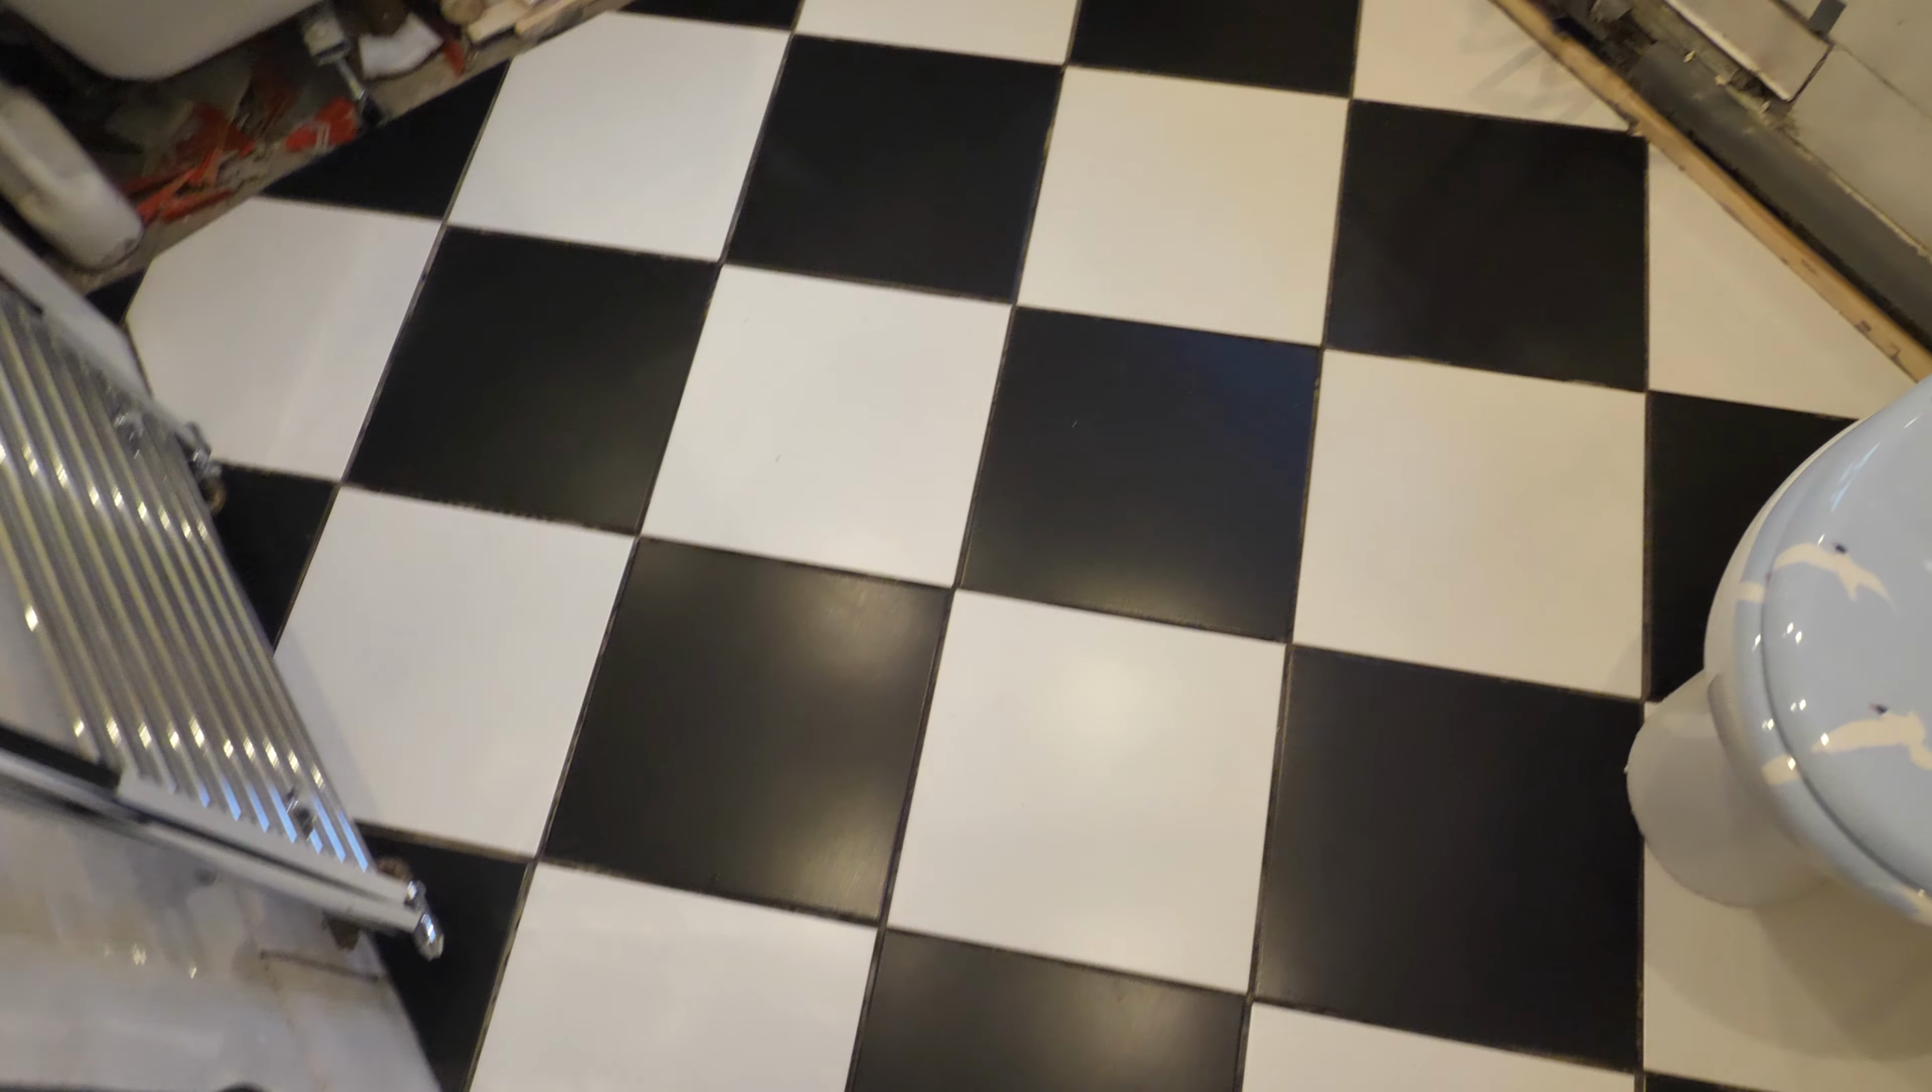I've got all the tiles down so I'll just show you how it looks now it's nearly finished so it's got the grouting left to do.